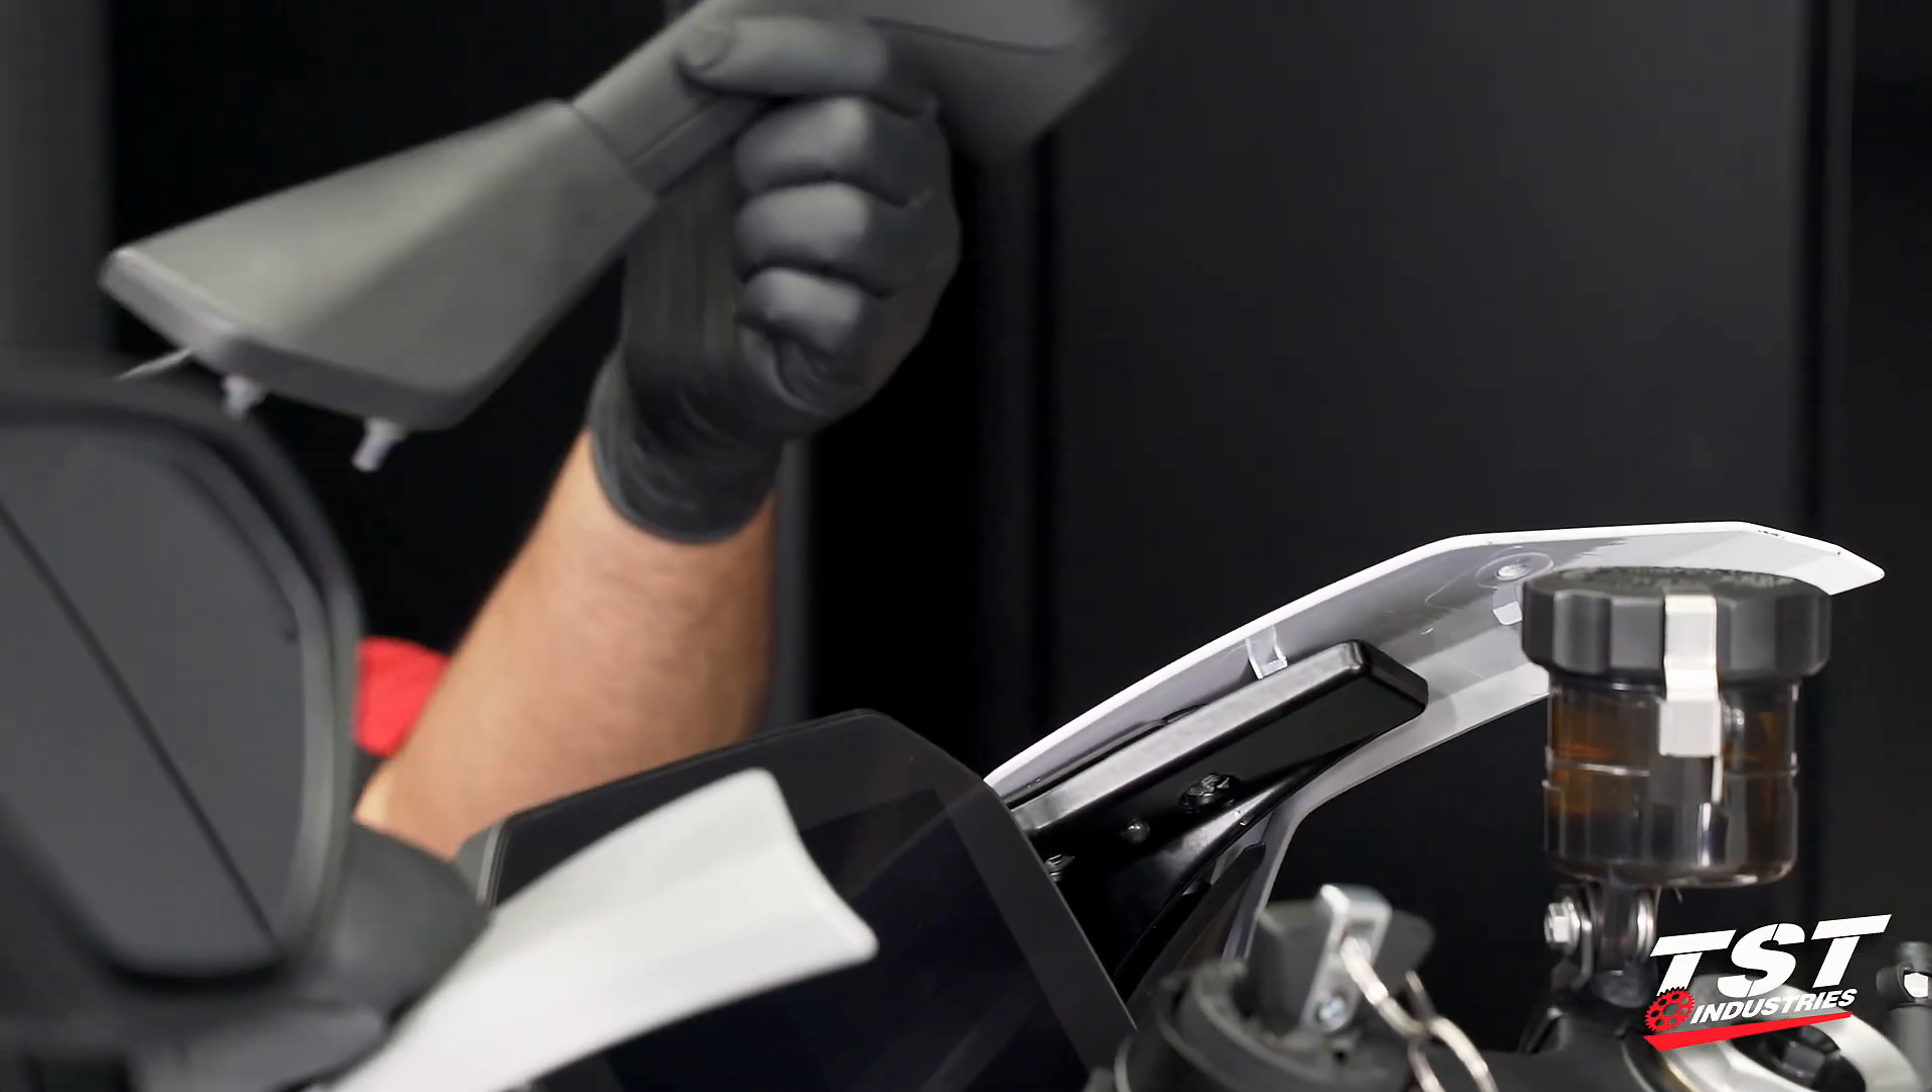And voila your mirror is now removed.